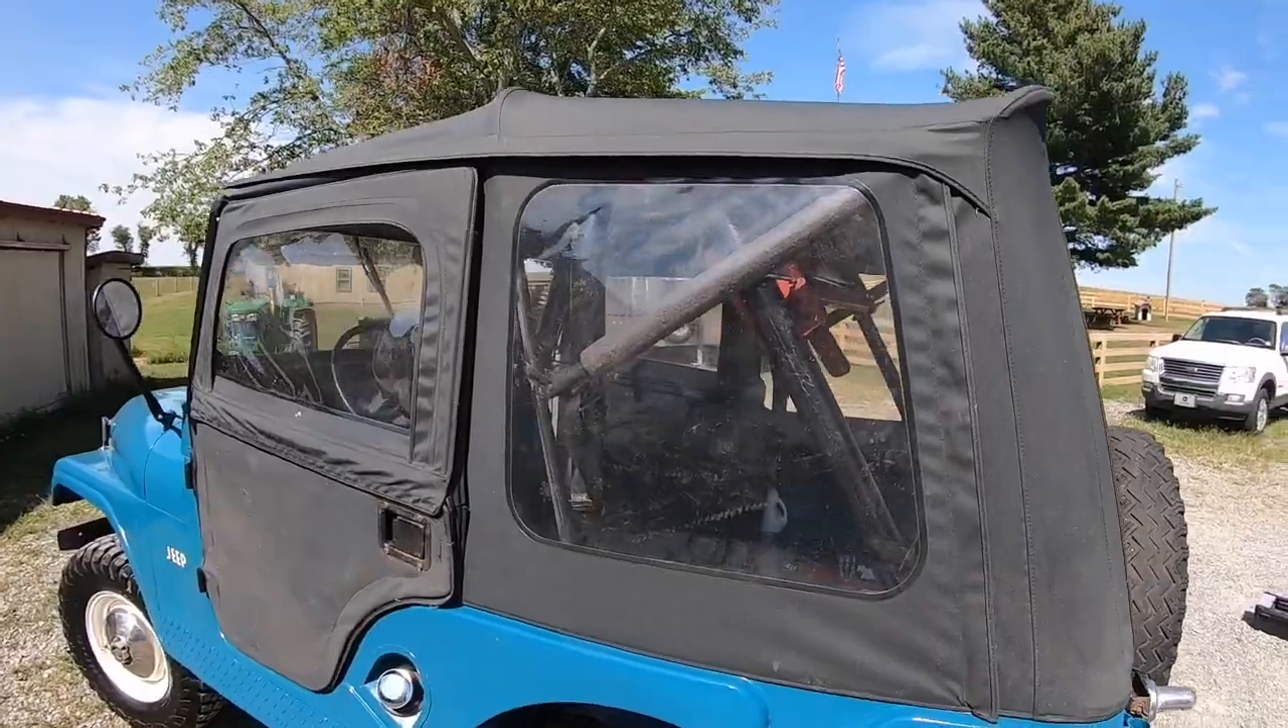So there you have it, there's the install of my used Bestop super top on my 1965 CJ5, on in time for winter and for fall.